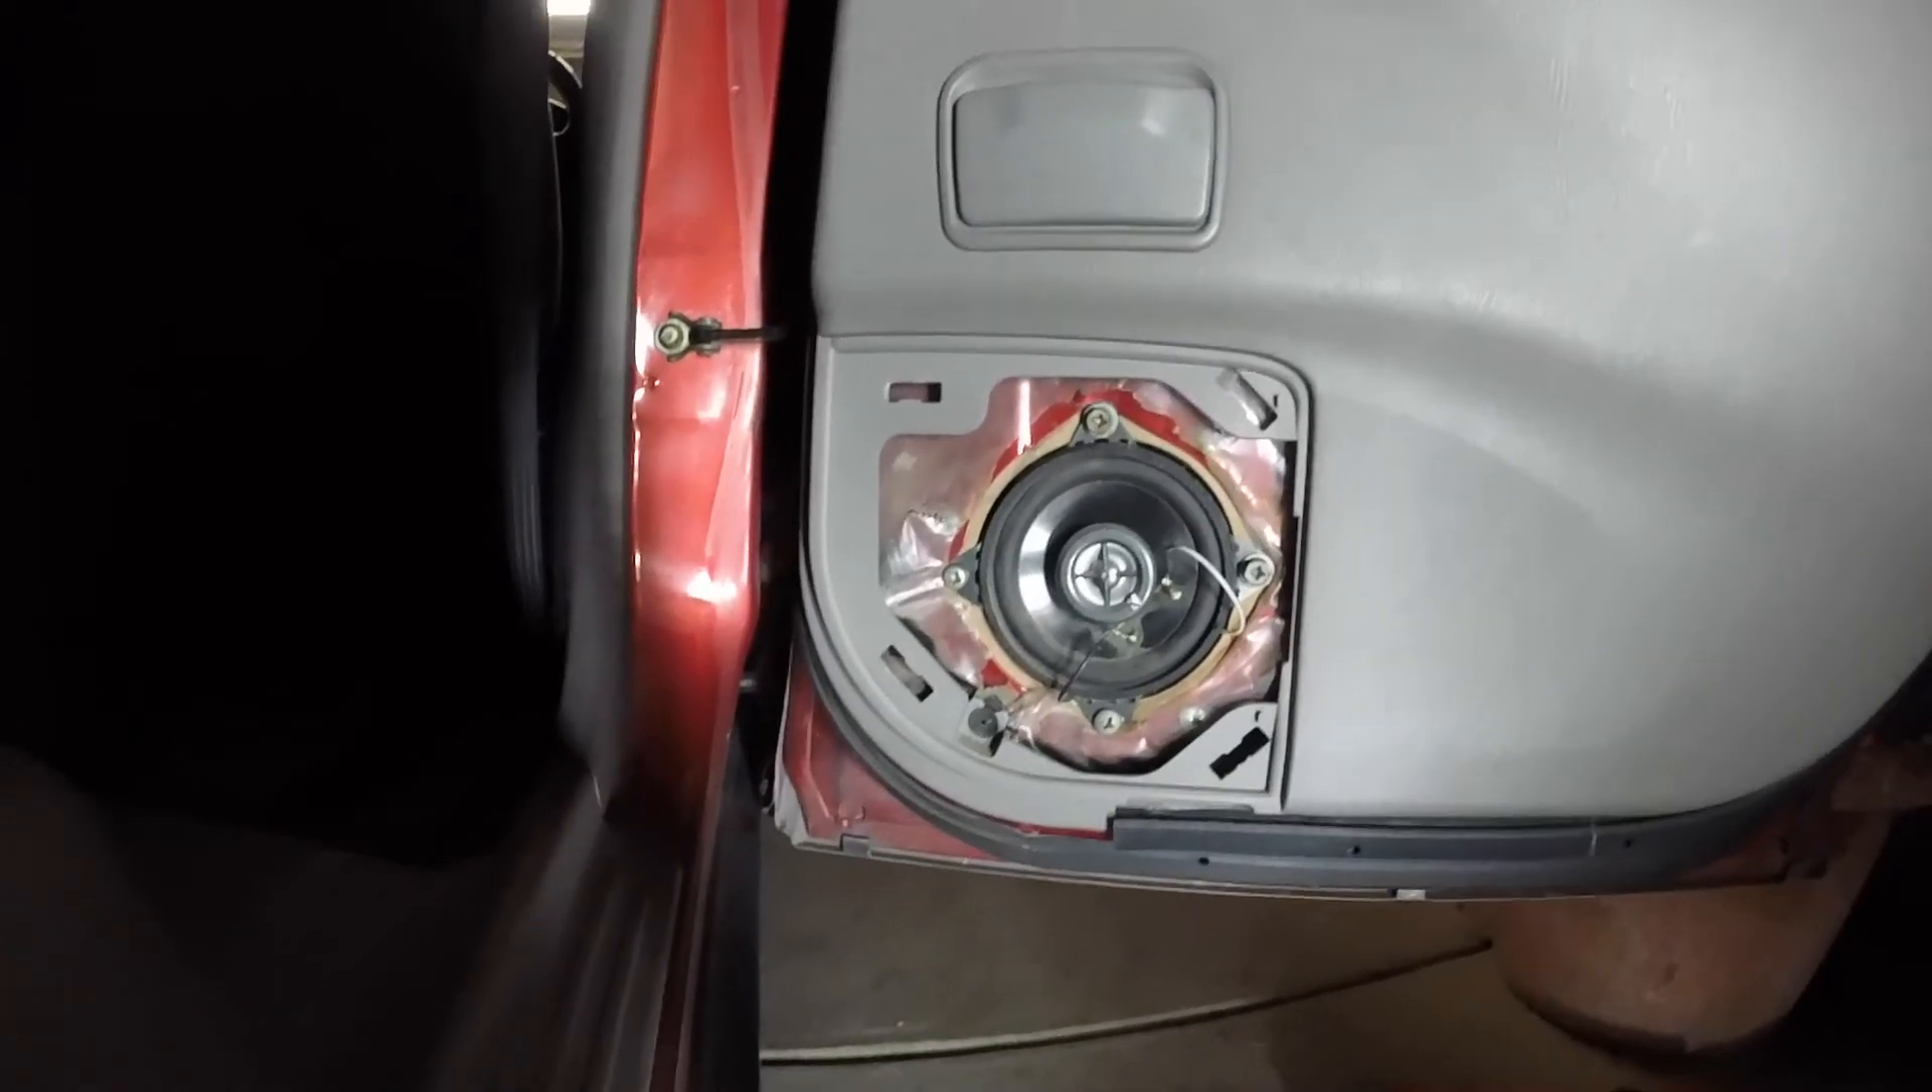I've just got these four screws to take out.